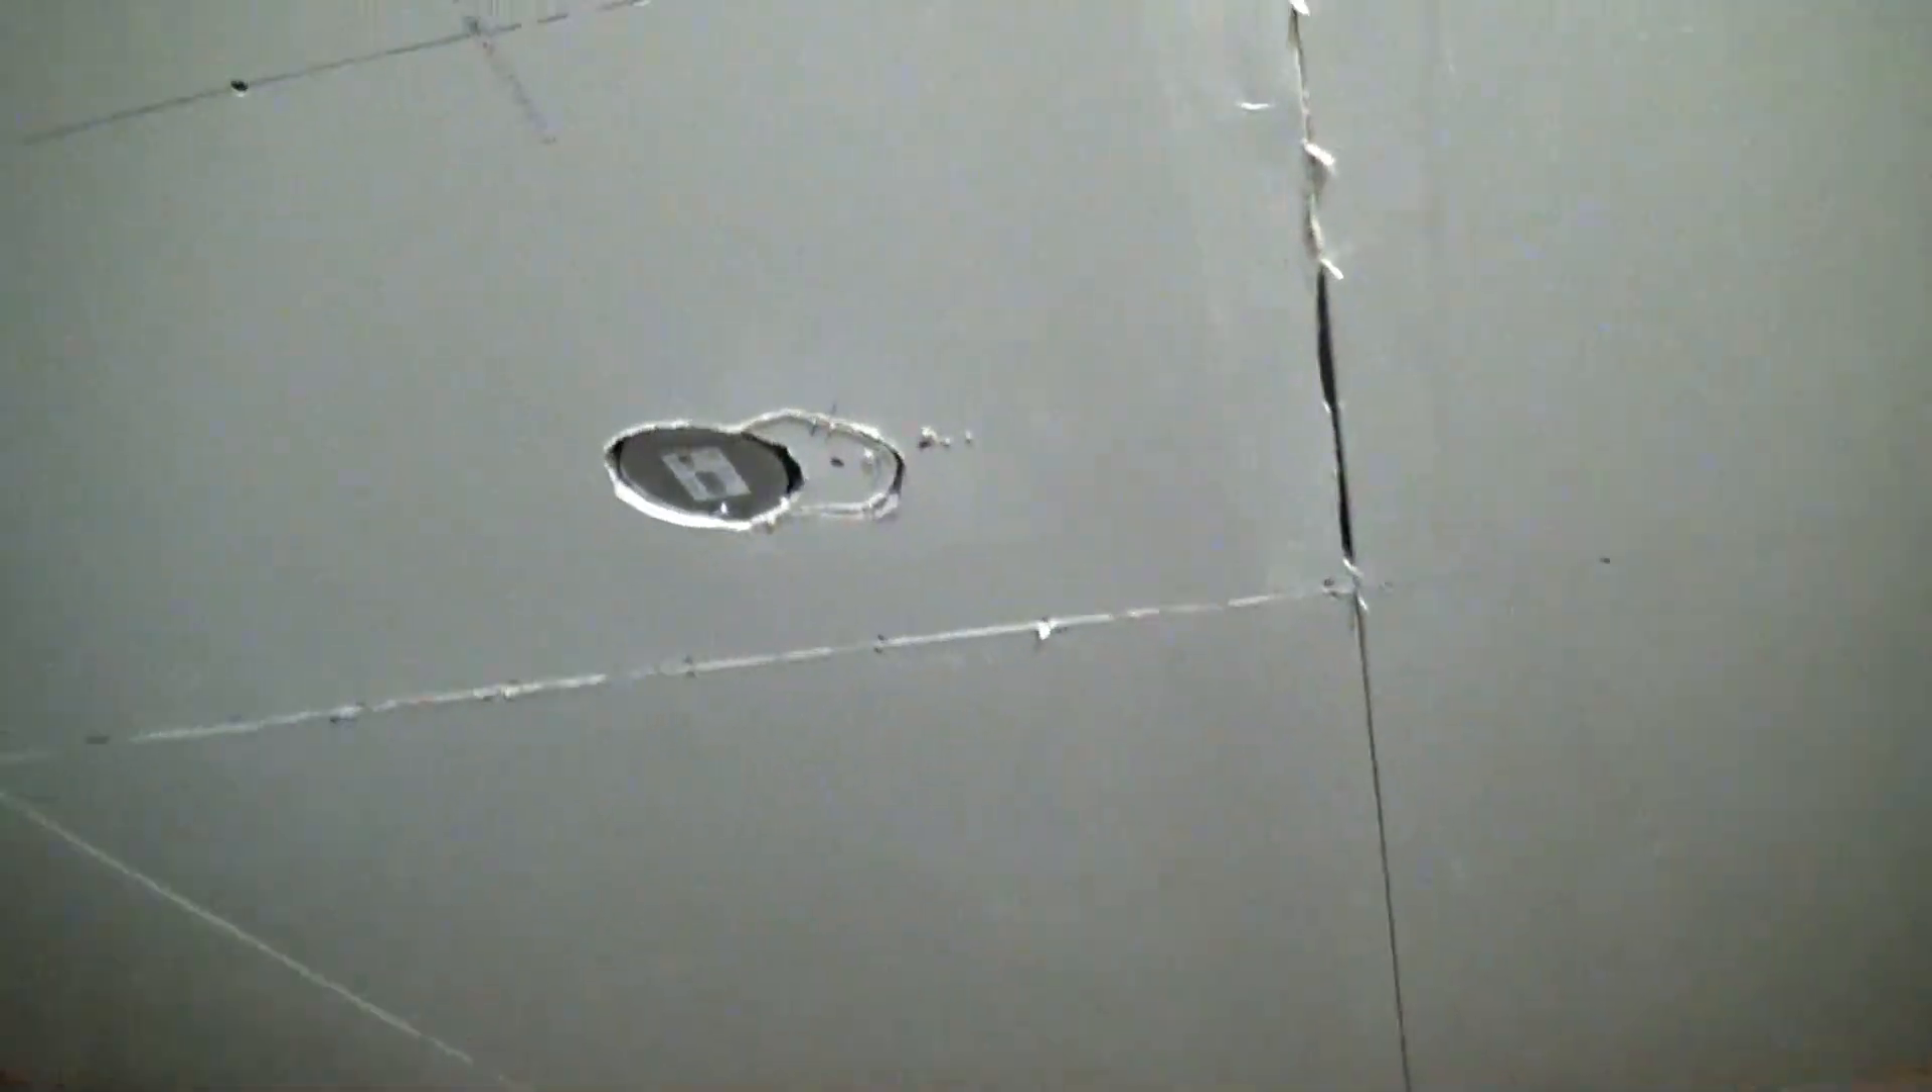See where I missed my hole that's really crappy work right there.